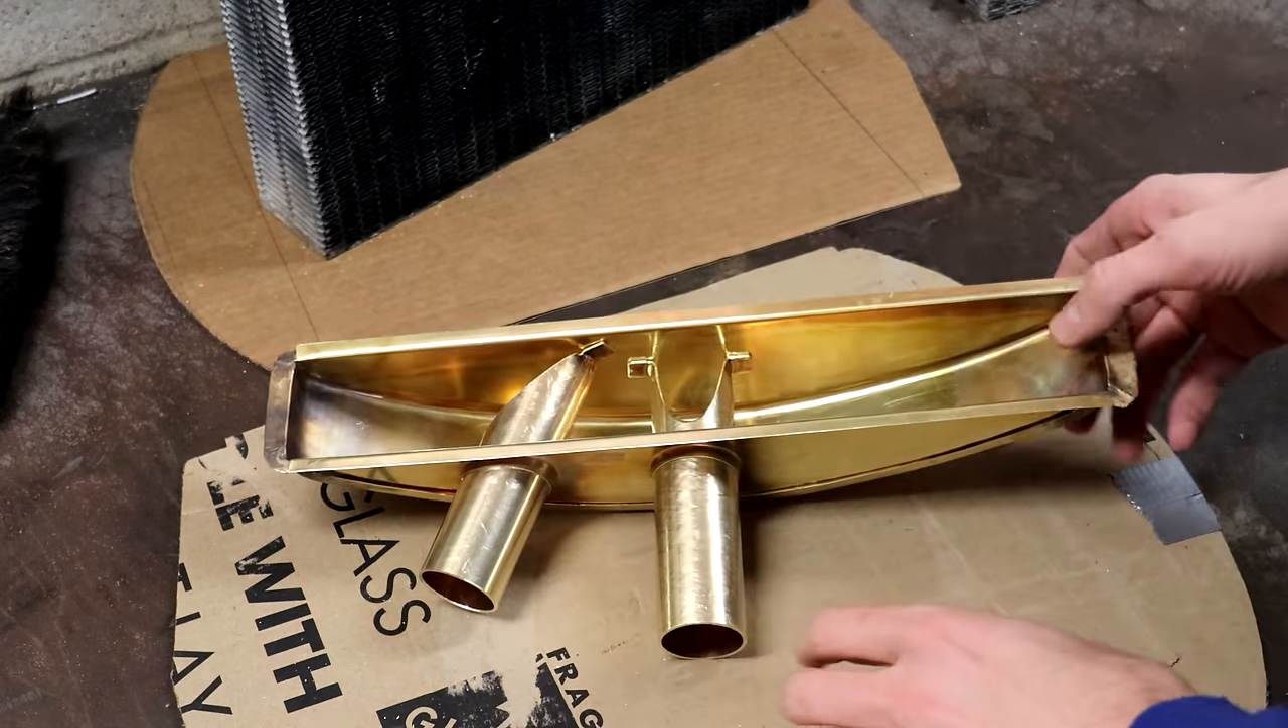All right so here is the top tank all assembled.